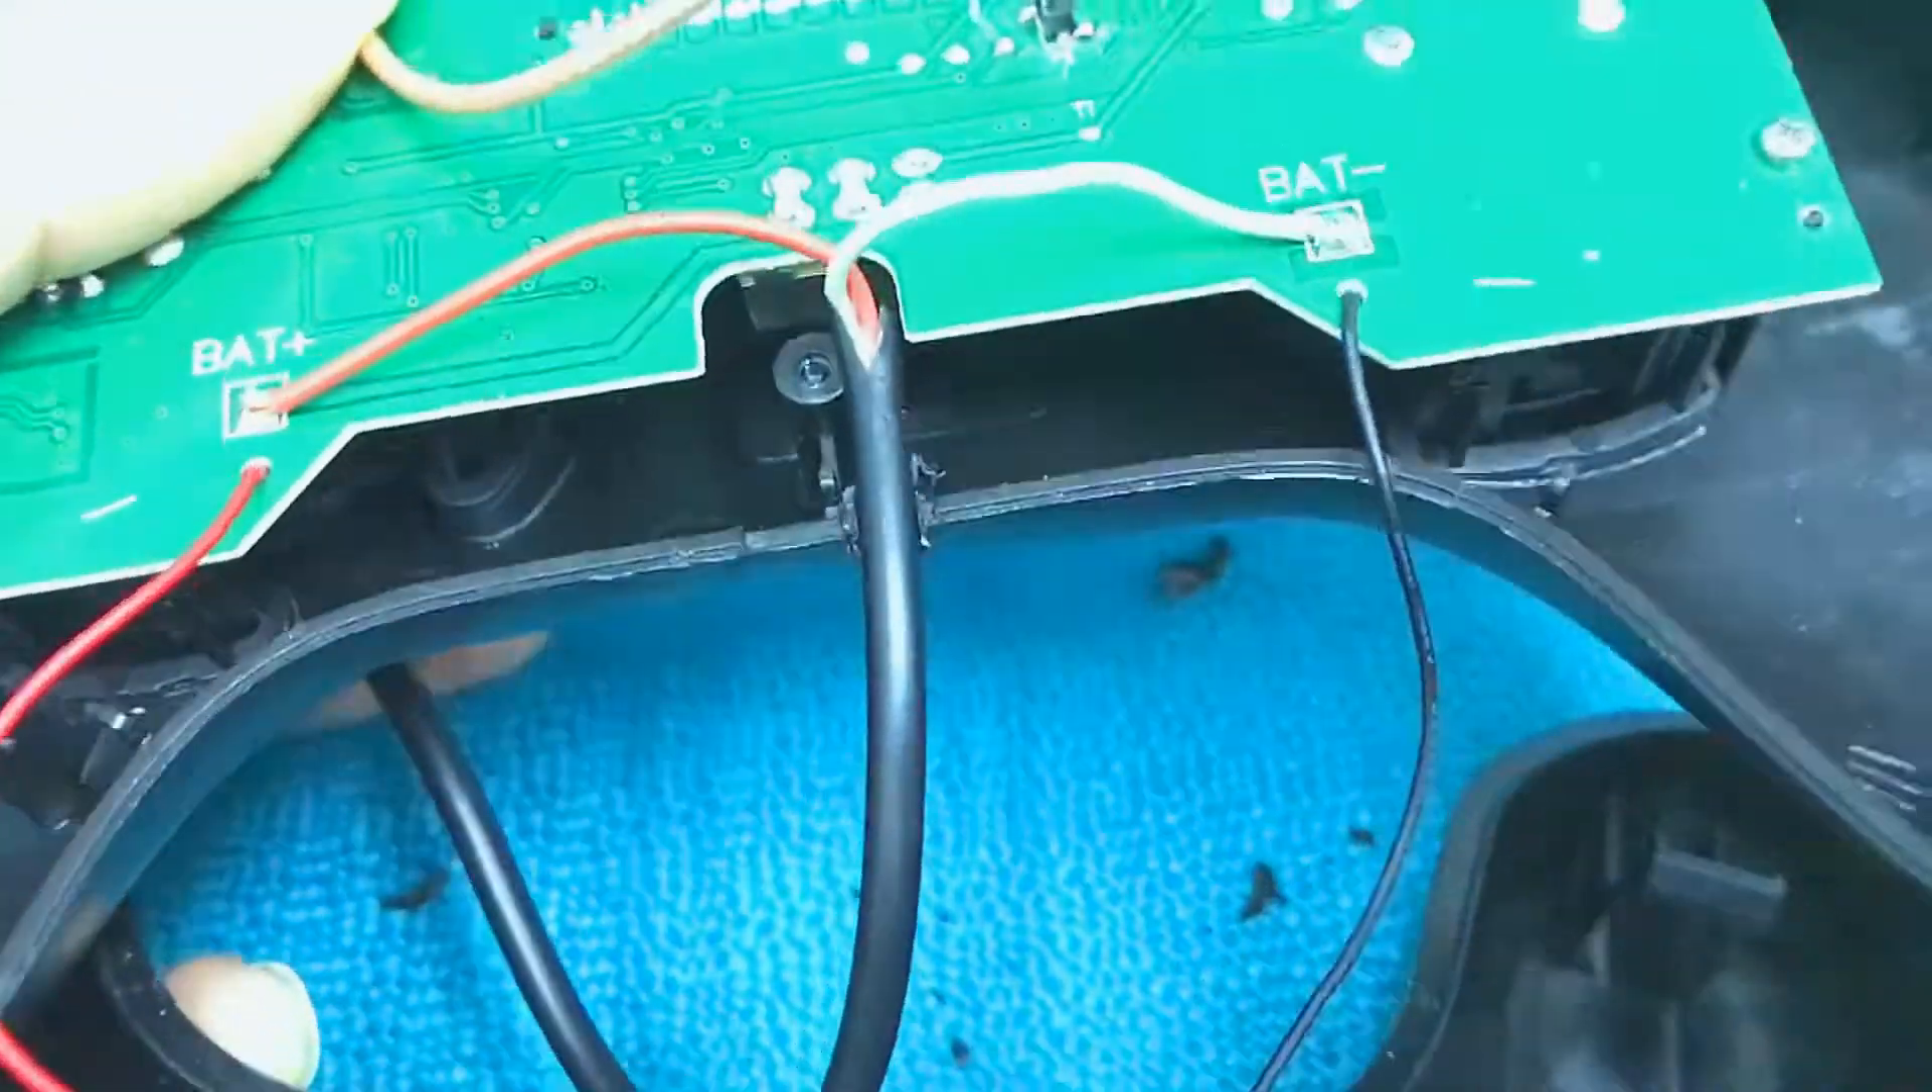And also you can see that we have melted a hole at the top for the SMA plug and a hole at the bottom, and we have soldered a pair of wires to tap power from the battery.